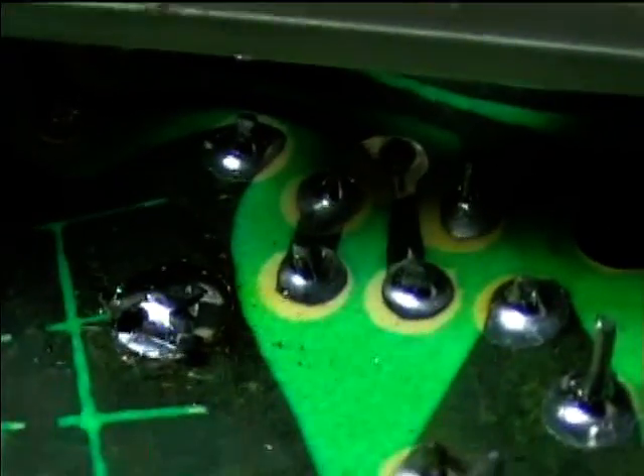And here are the finished solder joints. You can see they look good and shiny.